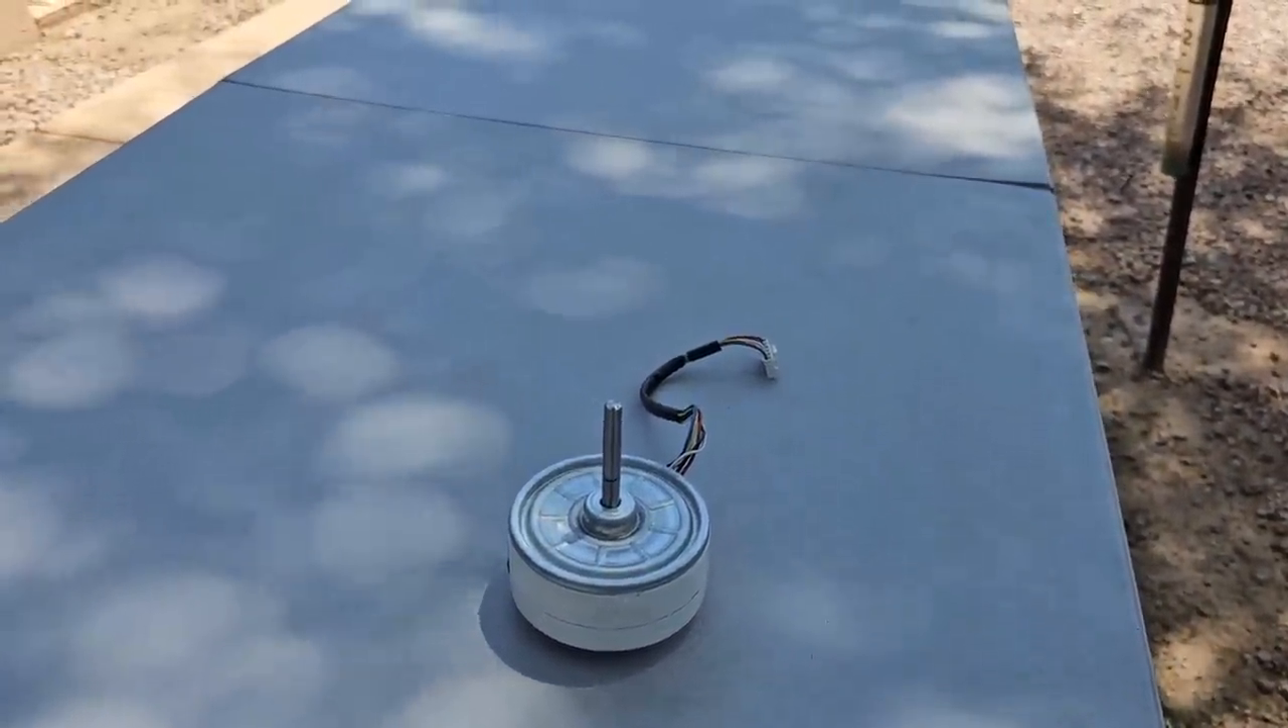All right so we've got the motor out.